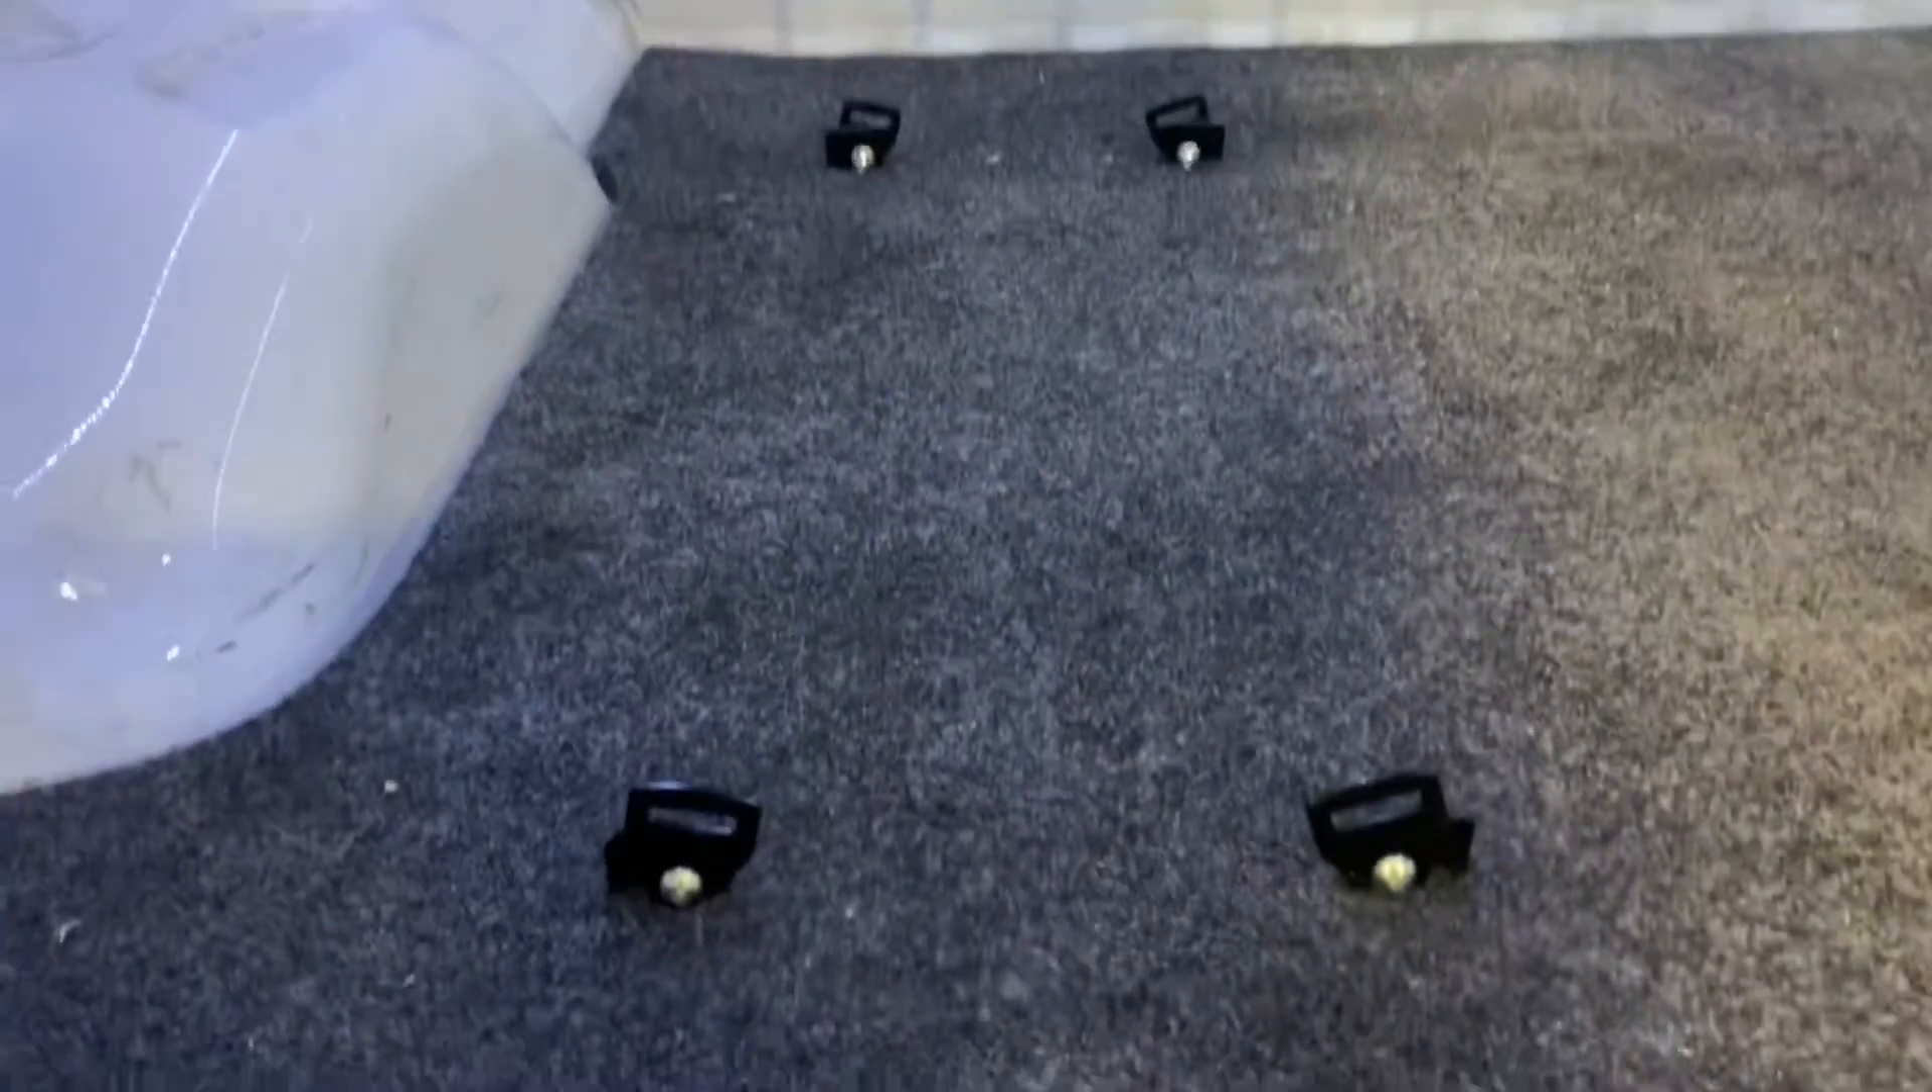So there's the mounts all in place.